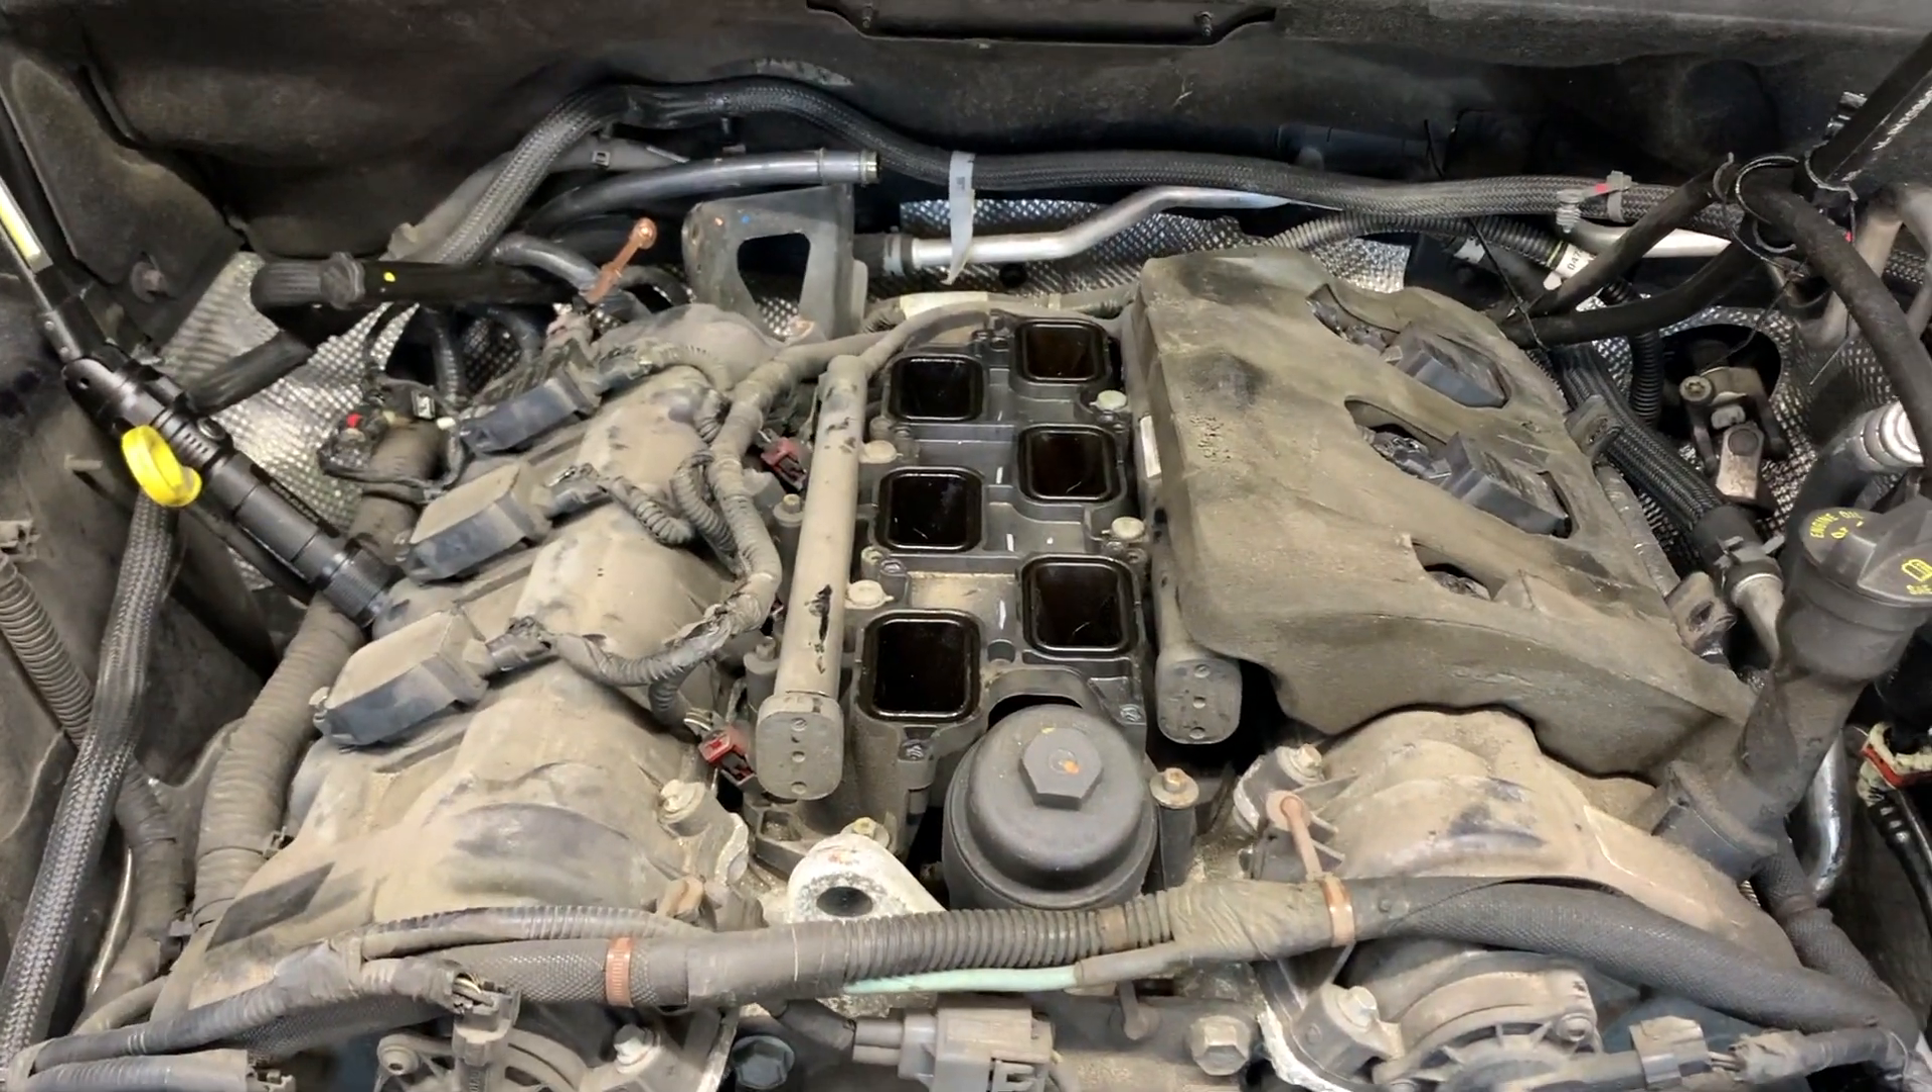So that's the view now without the intake manifold.